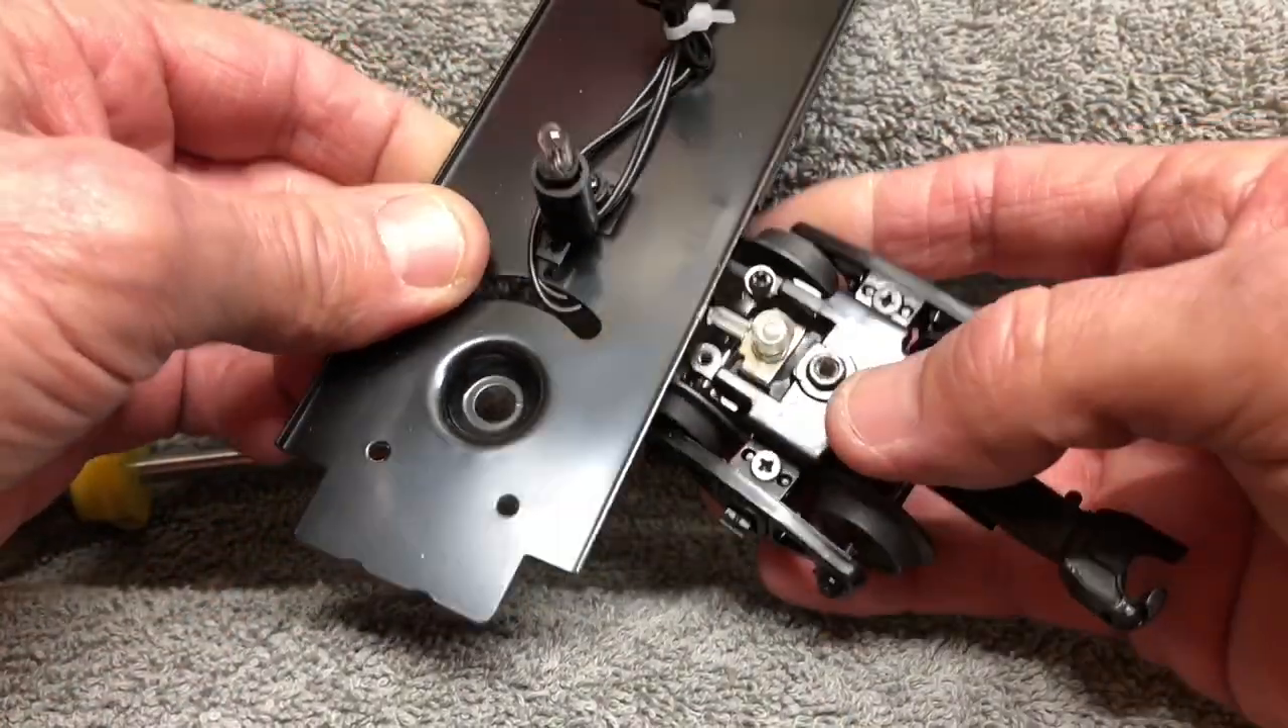We got our truck off. There it is.